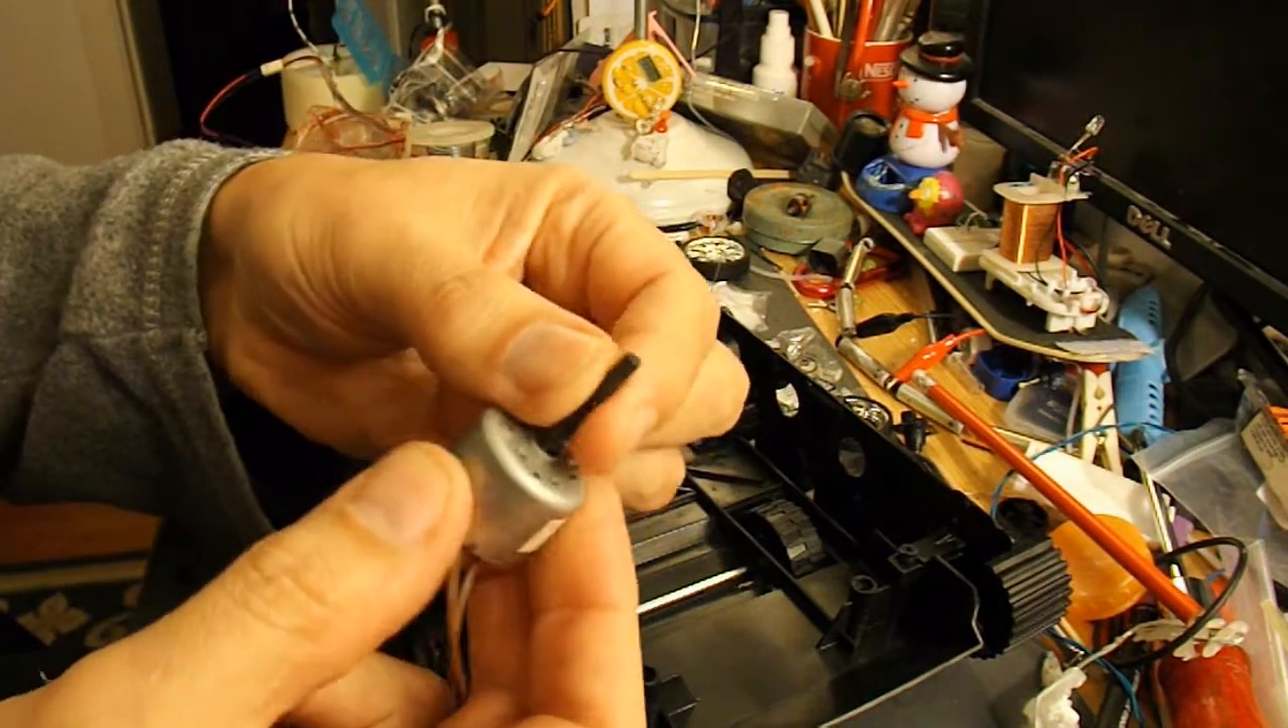And I've put a bit of insulation off of a piece of power cable on the shaft to give it a bit of grip.